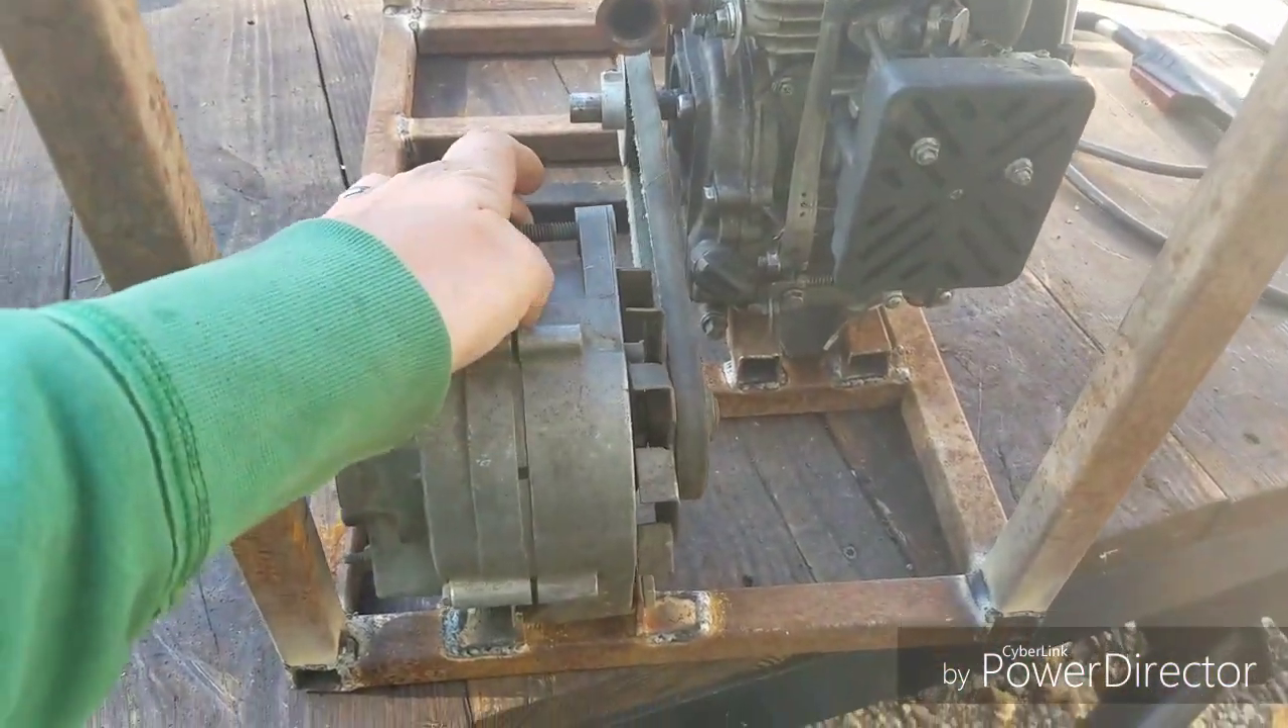So right now the engine's mounted. The alternator's mounted where it needs to be.